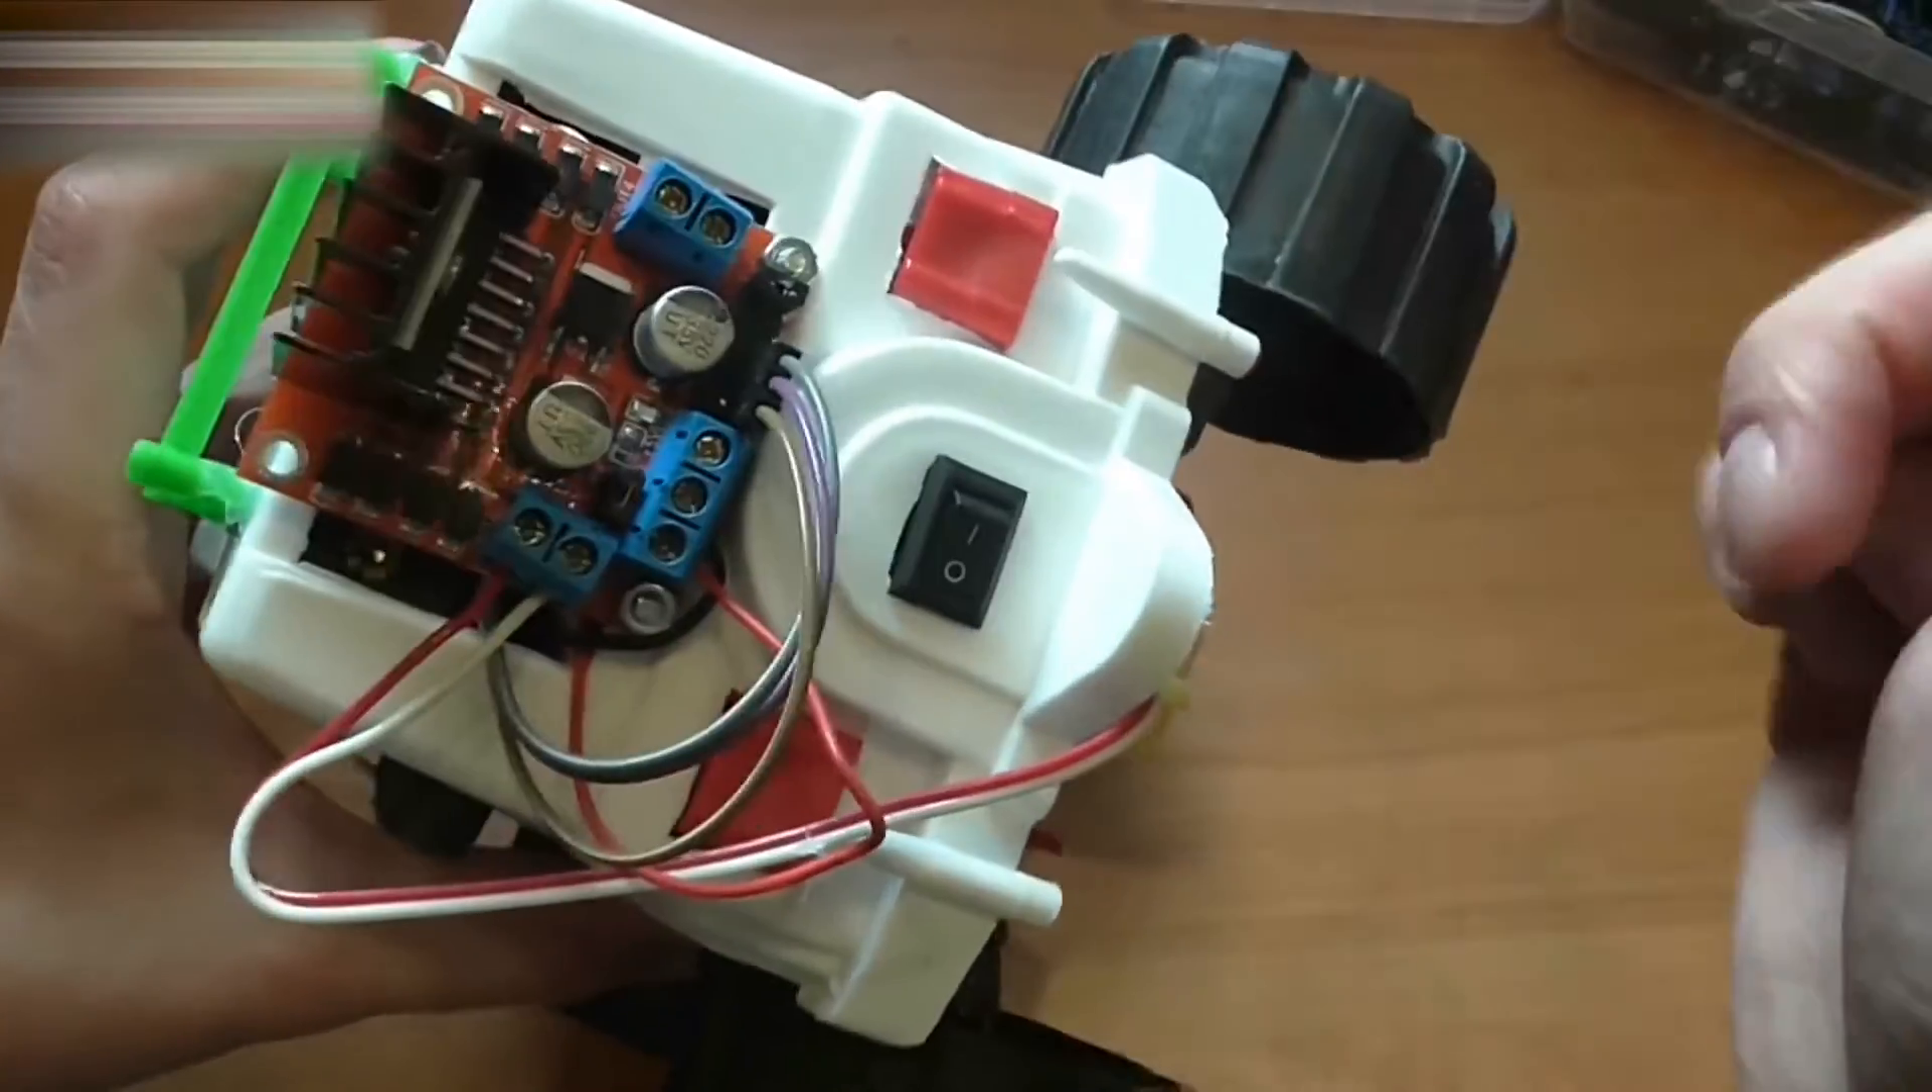There's no space for the motor drive inside, so it's attached to the back of the car.